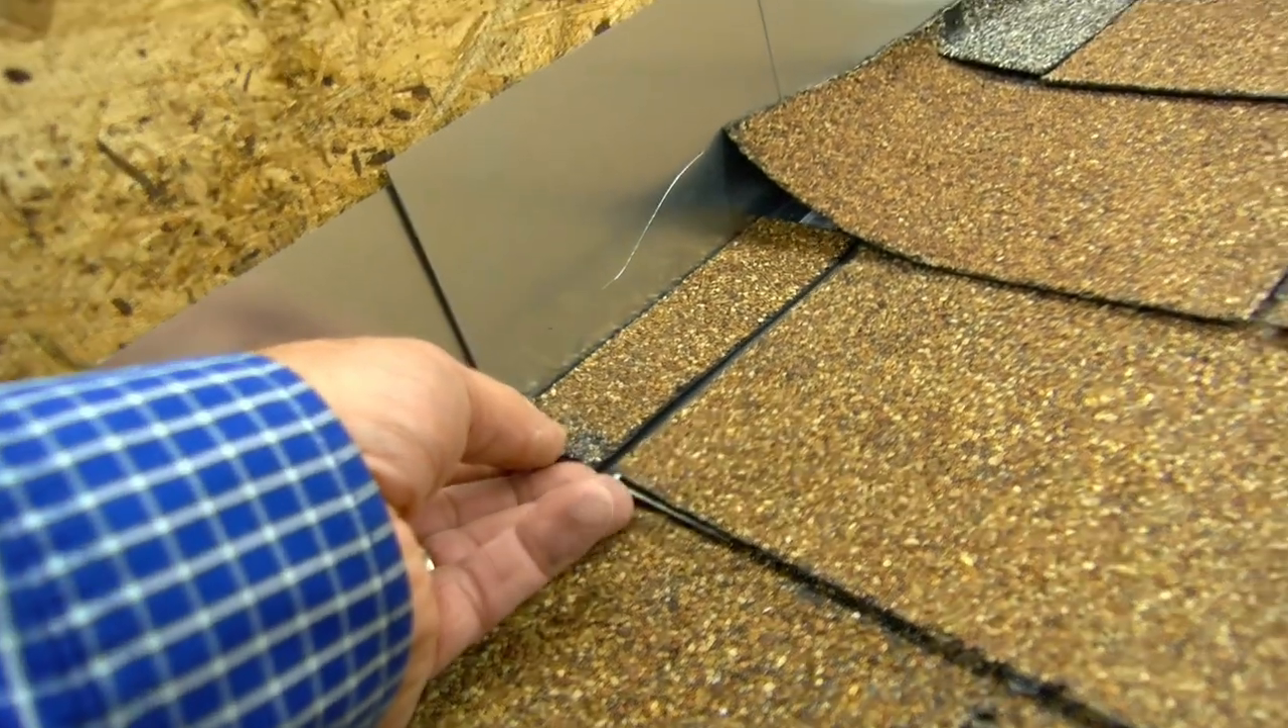Whoops that shingle is loose obviously not flat improperly cut.